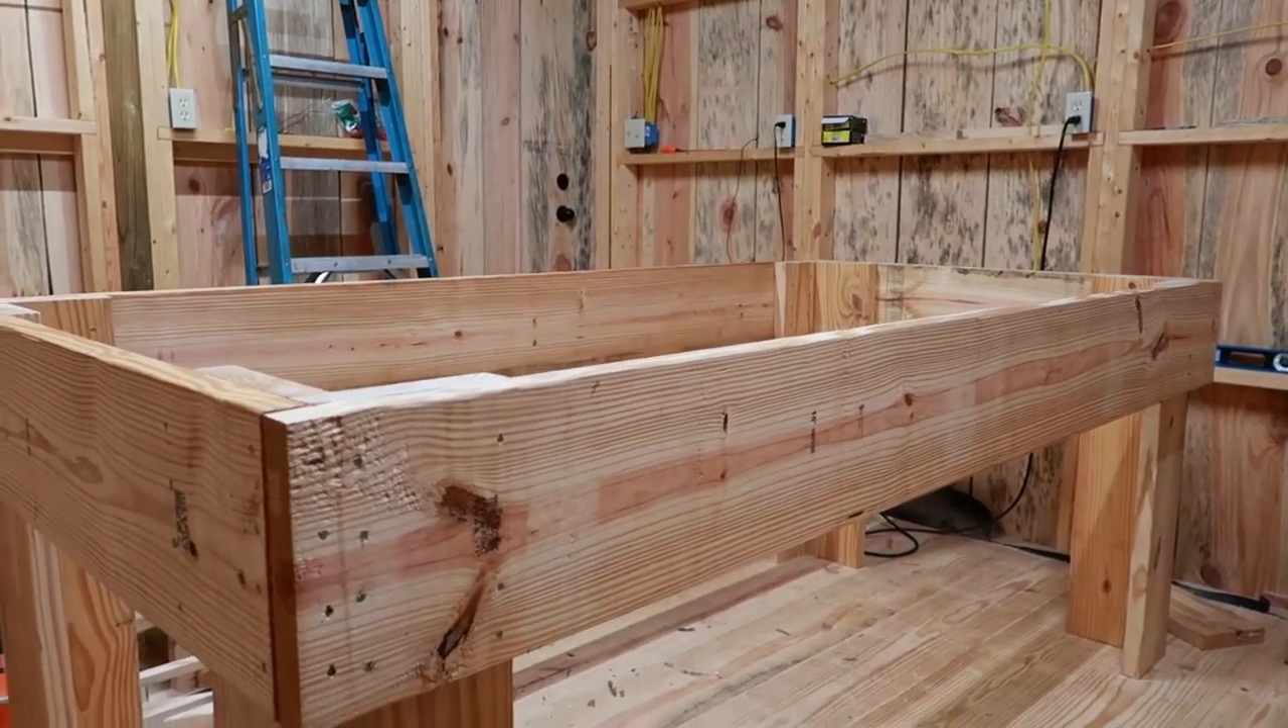I just want to show you what my shop table is looking like right now. I've got it all framed out. Still got to do some supports all in between on top there.